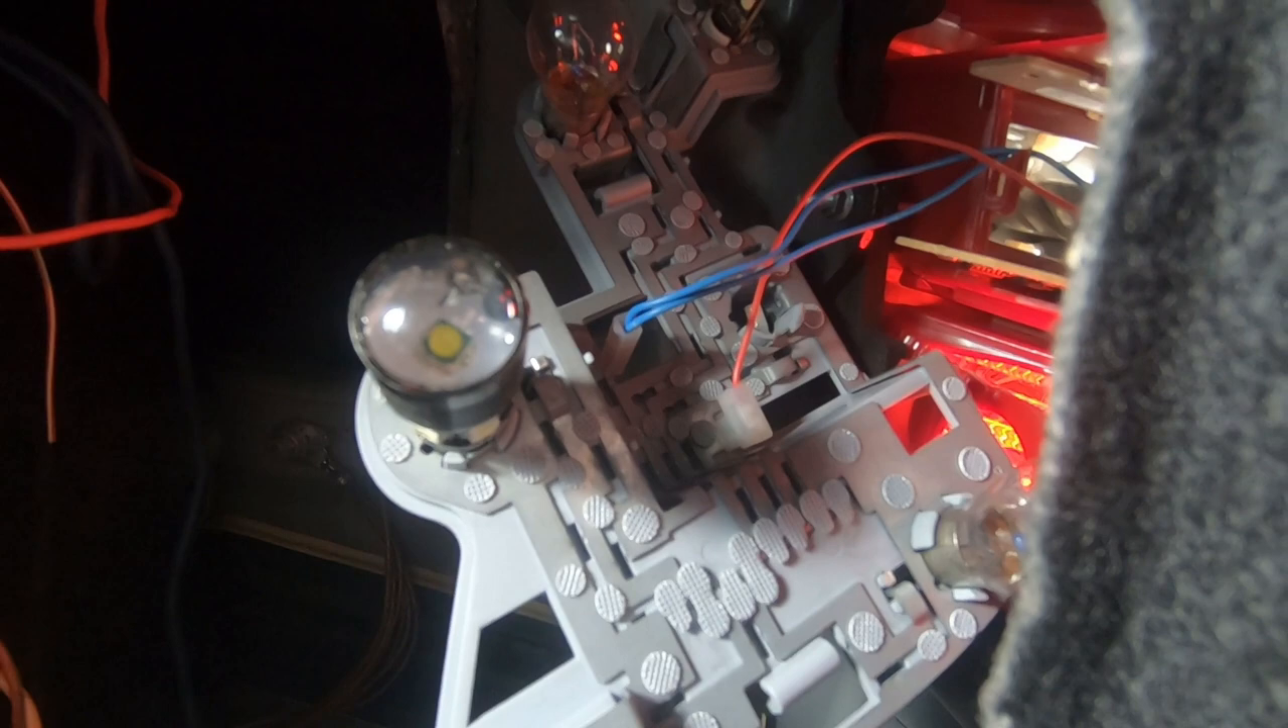Okay so if you just look in there you can see that there is a blue cable and a red cable still connected to the backing plate.